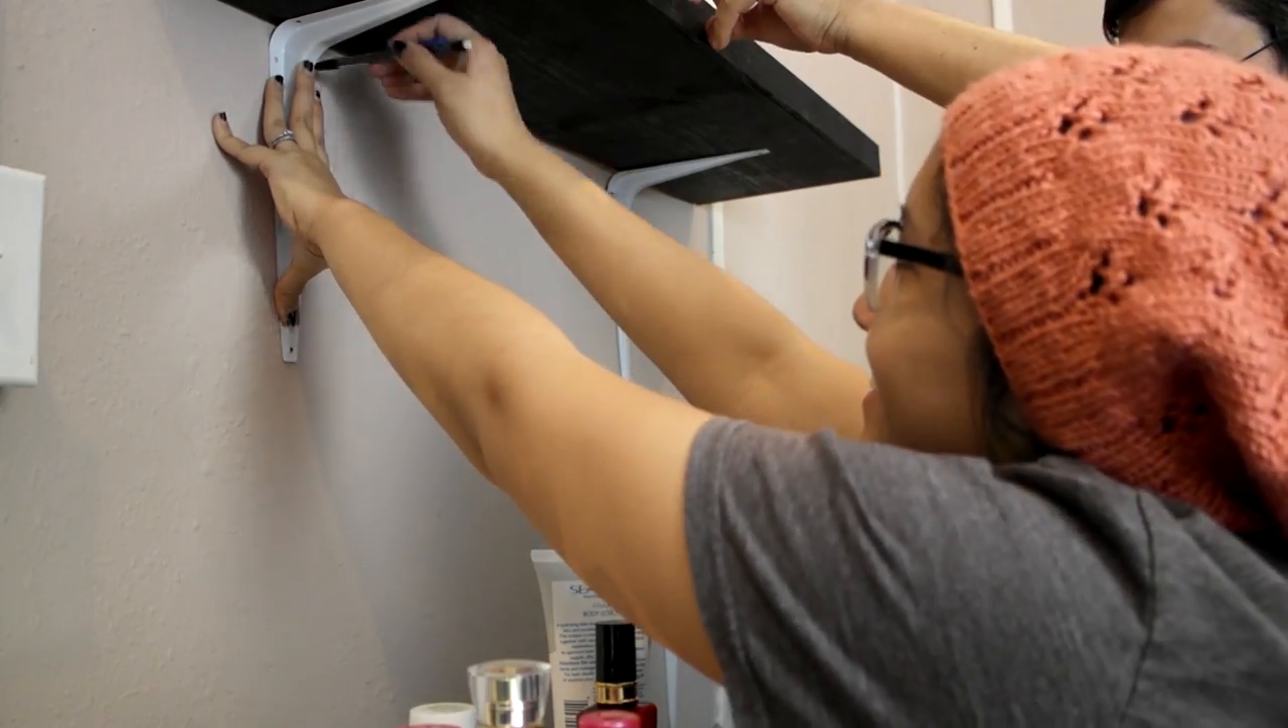And here are the finished shelves. Now we've just got to hang them up.